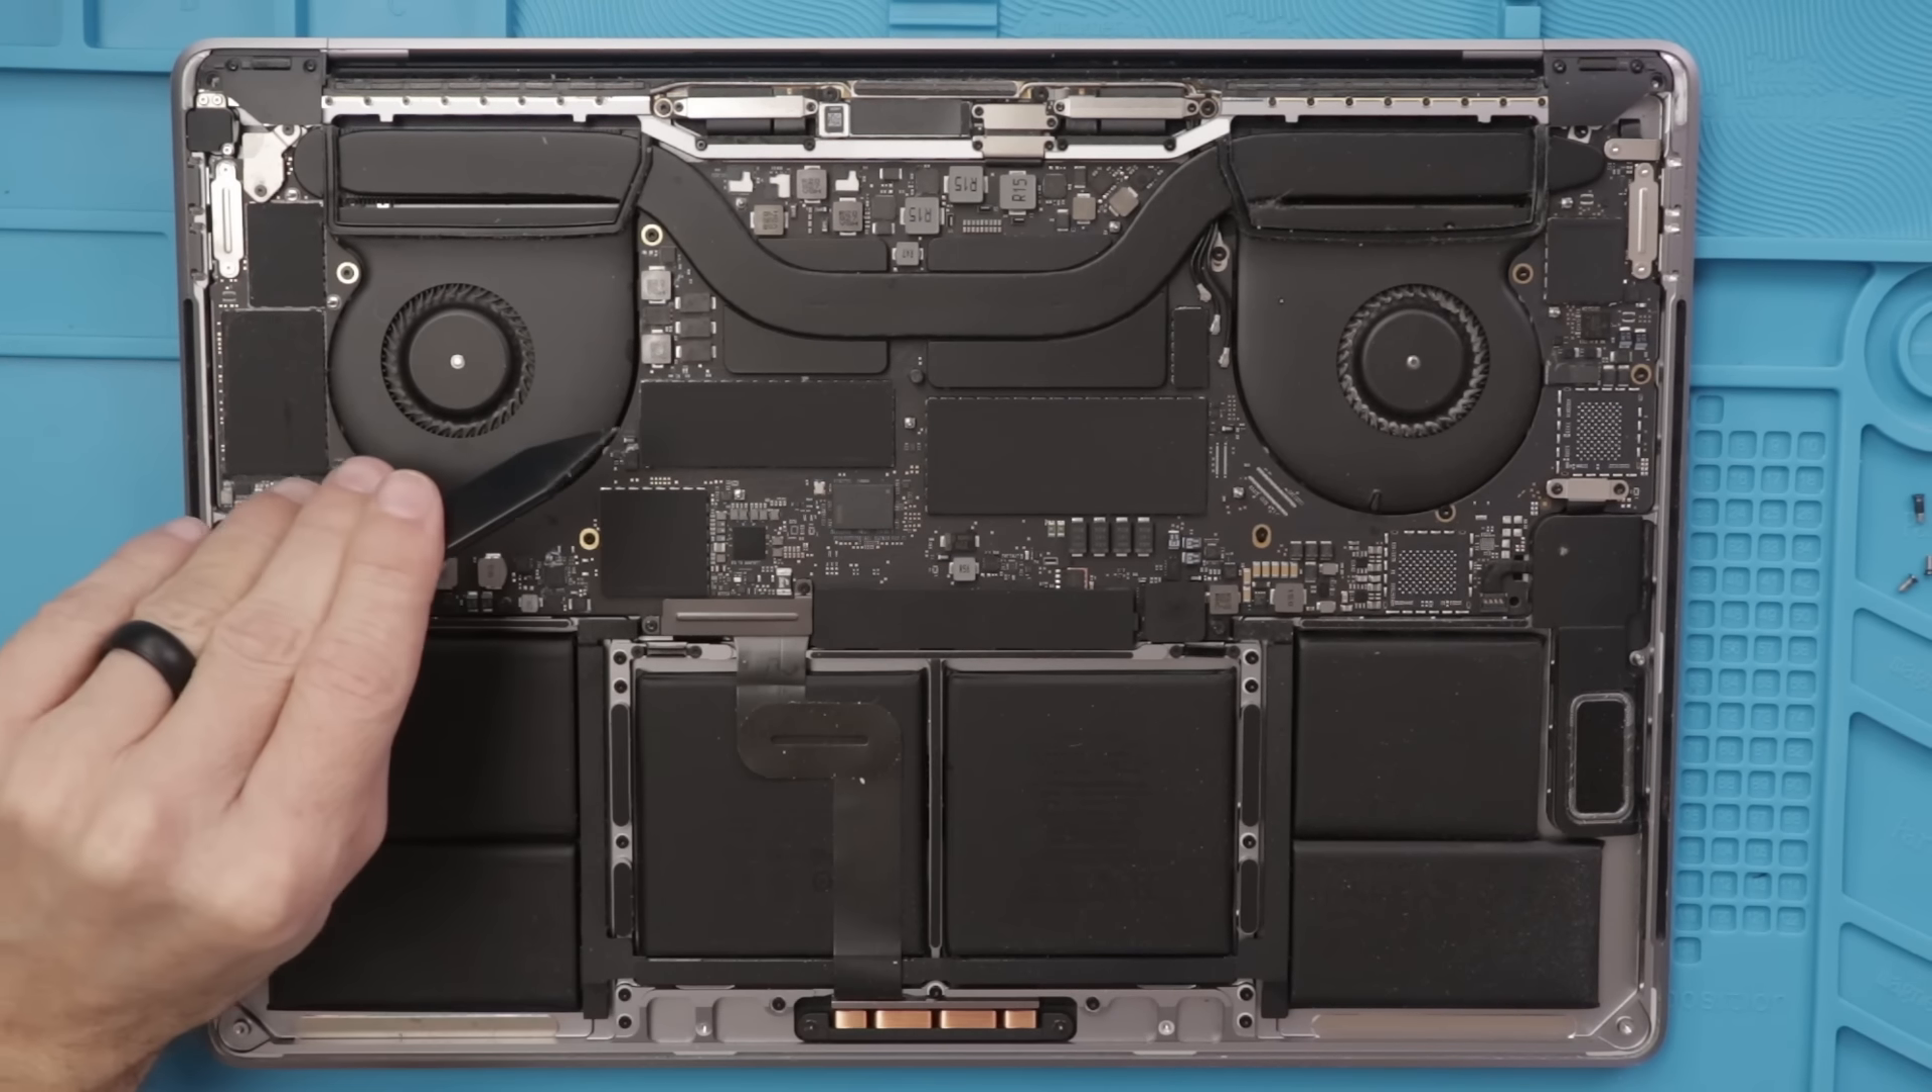But I still do need to get this motherboard out.